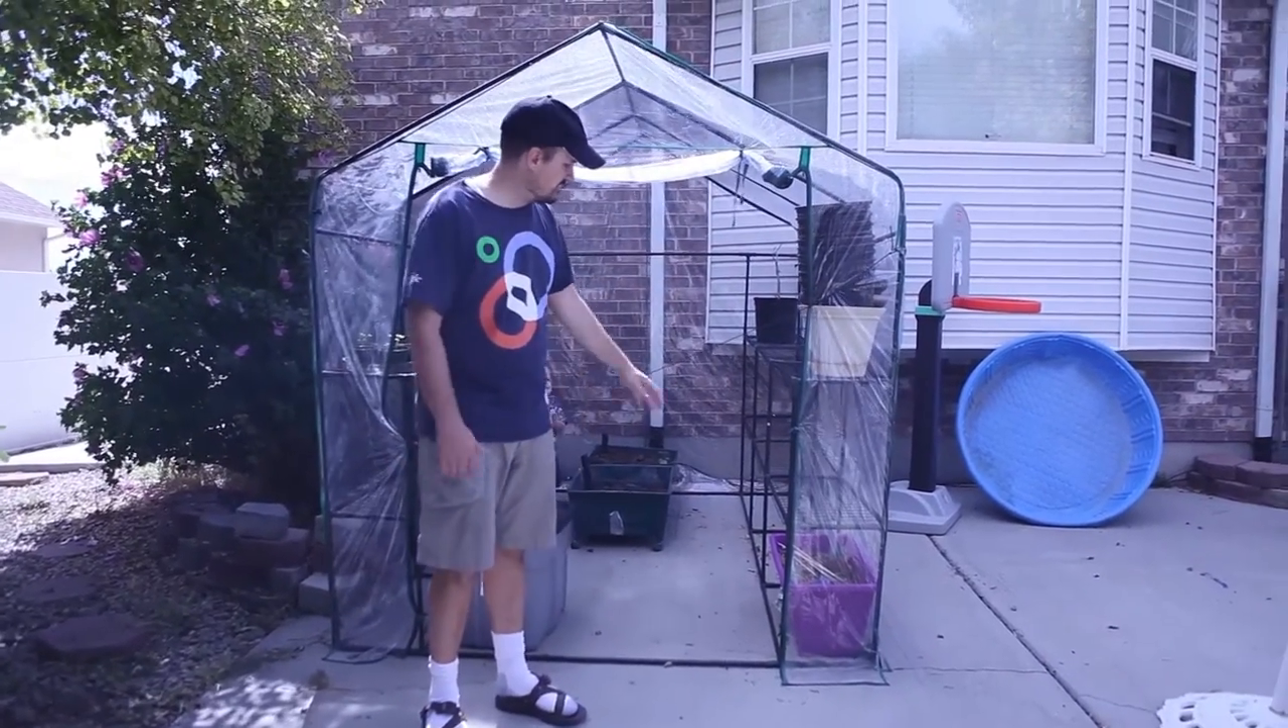We've got the greenhouse all put together, assembled. I put the plastic on.